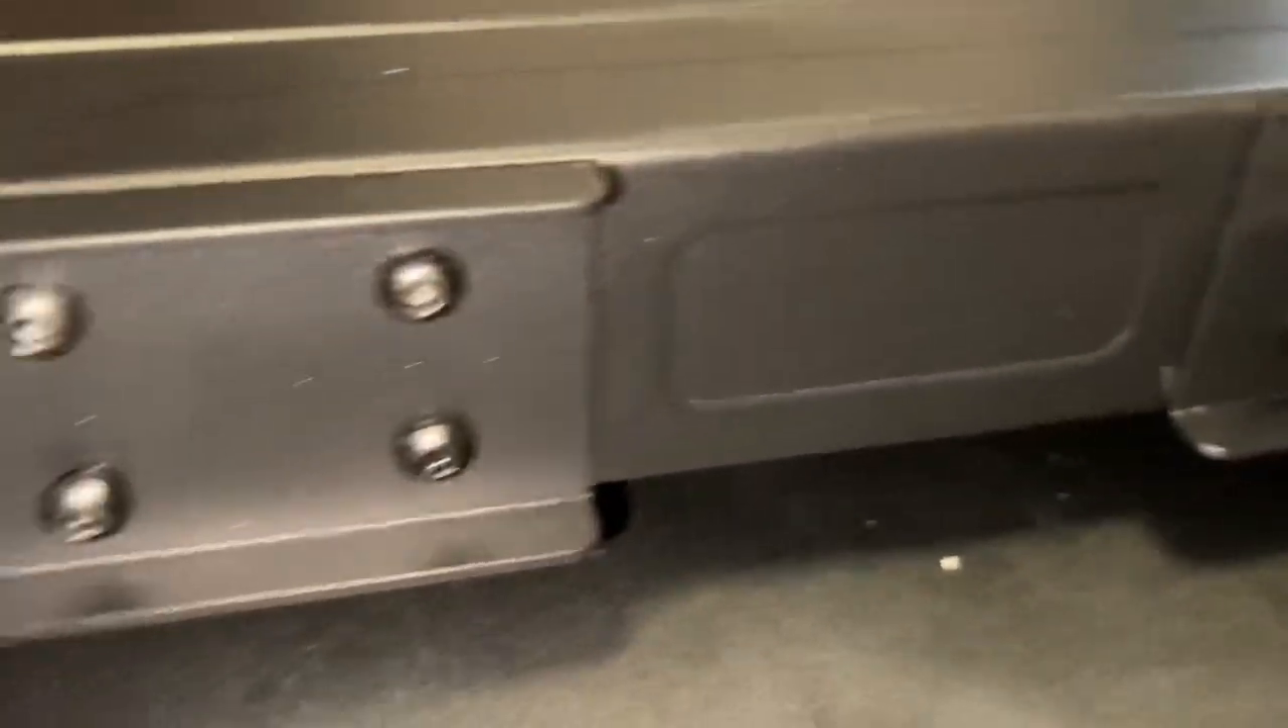And here's what it looks like when we install all the bolts.